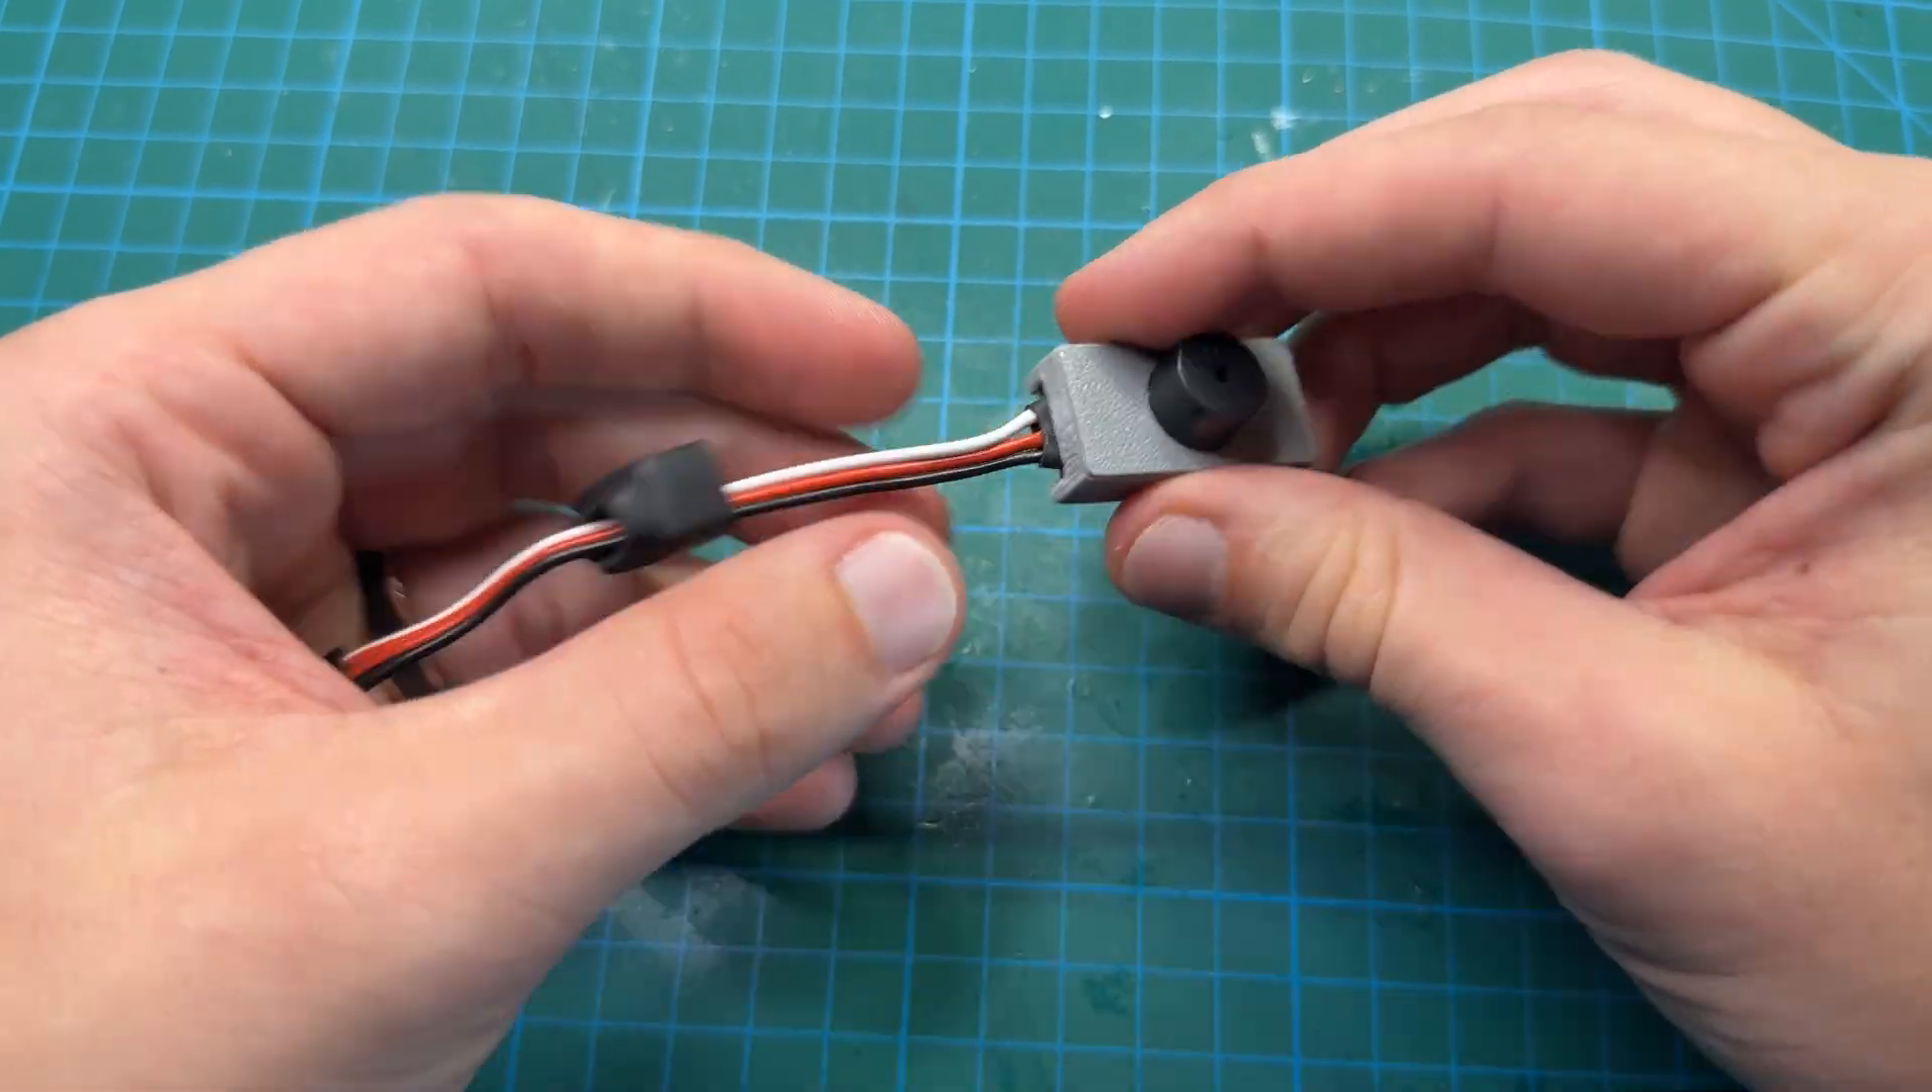I just added a little bit more heat shrink at the end. It still can slide off if you want to take things off.